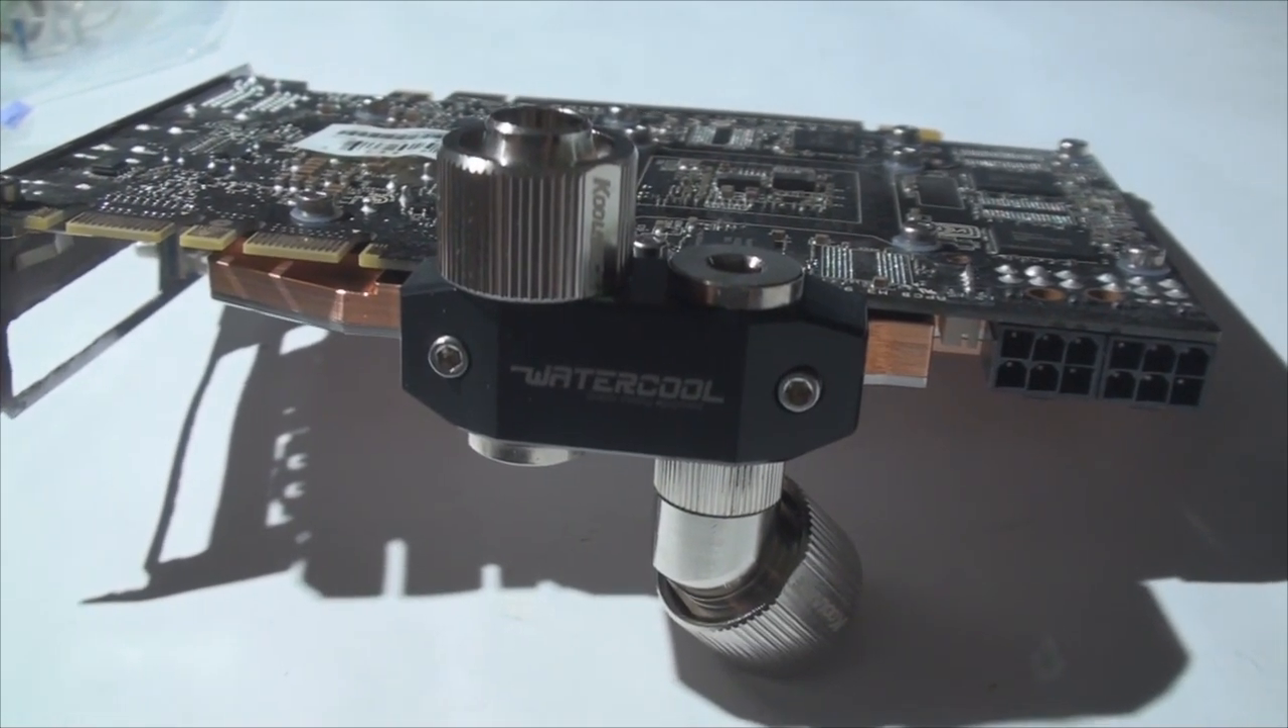Alright, so we've got the GPU nozzles on there now, on the water block, looking pretty good, I'm actually really happy with this block, it looks really nice.